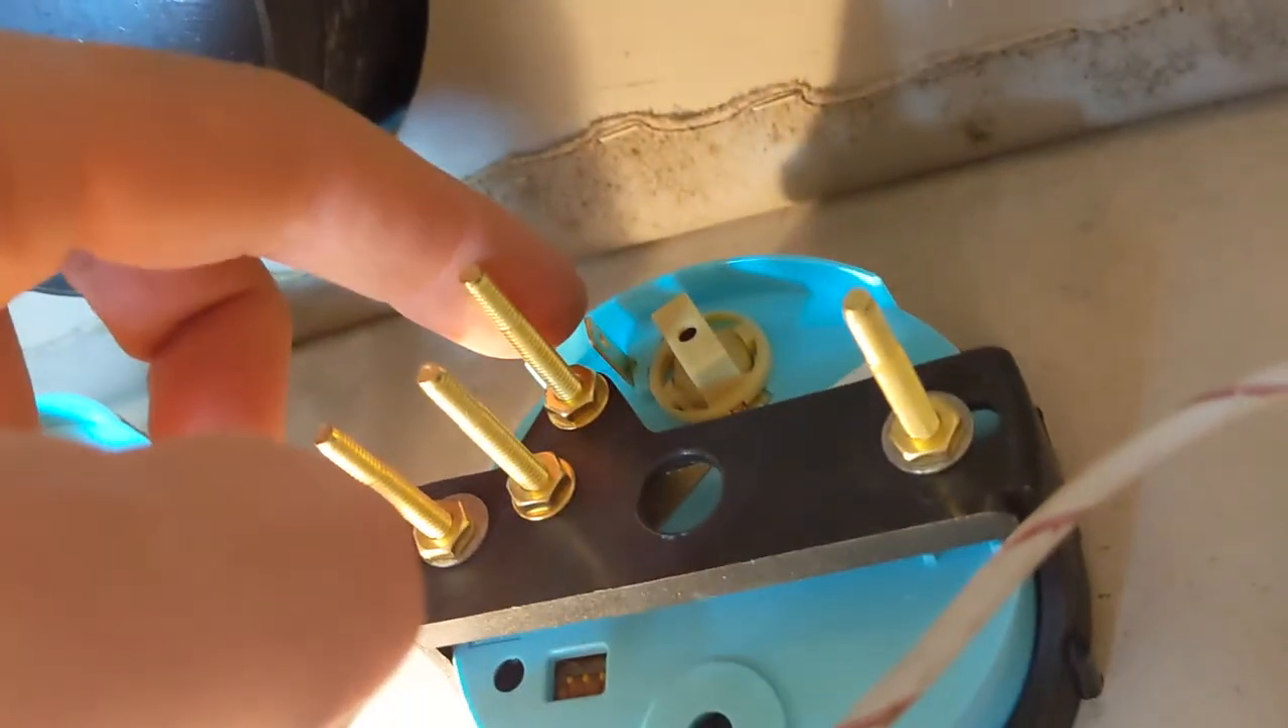I've got one washer underneath each uh nut and then a nut securing each of the studs and i don't have any wires connected yet this is the stud that does not have a wire connected.